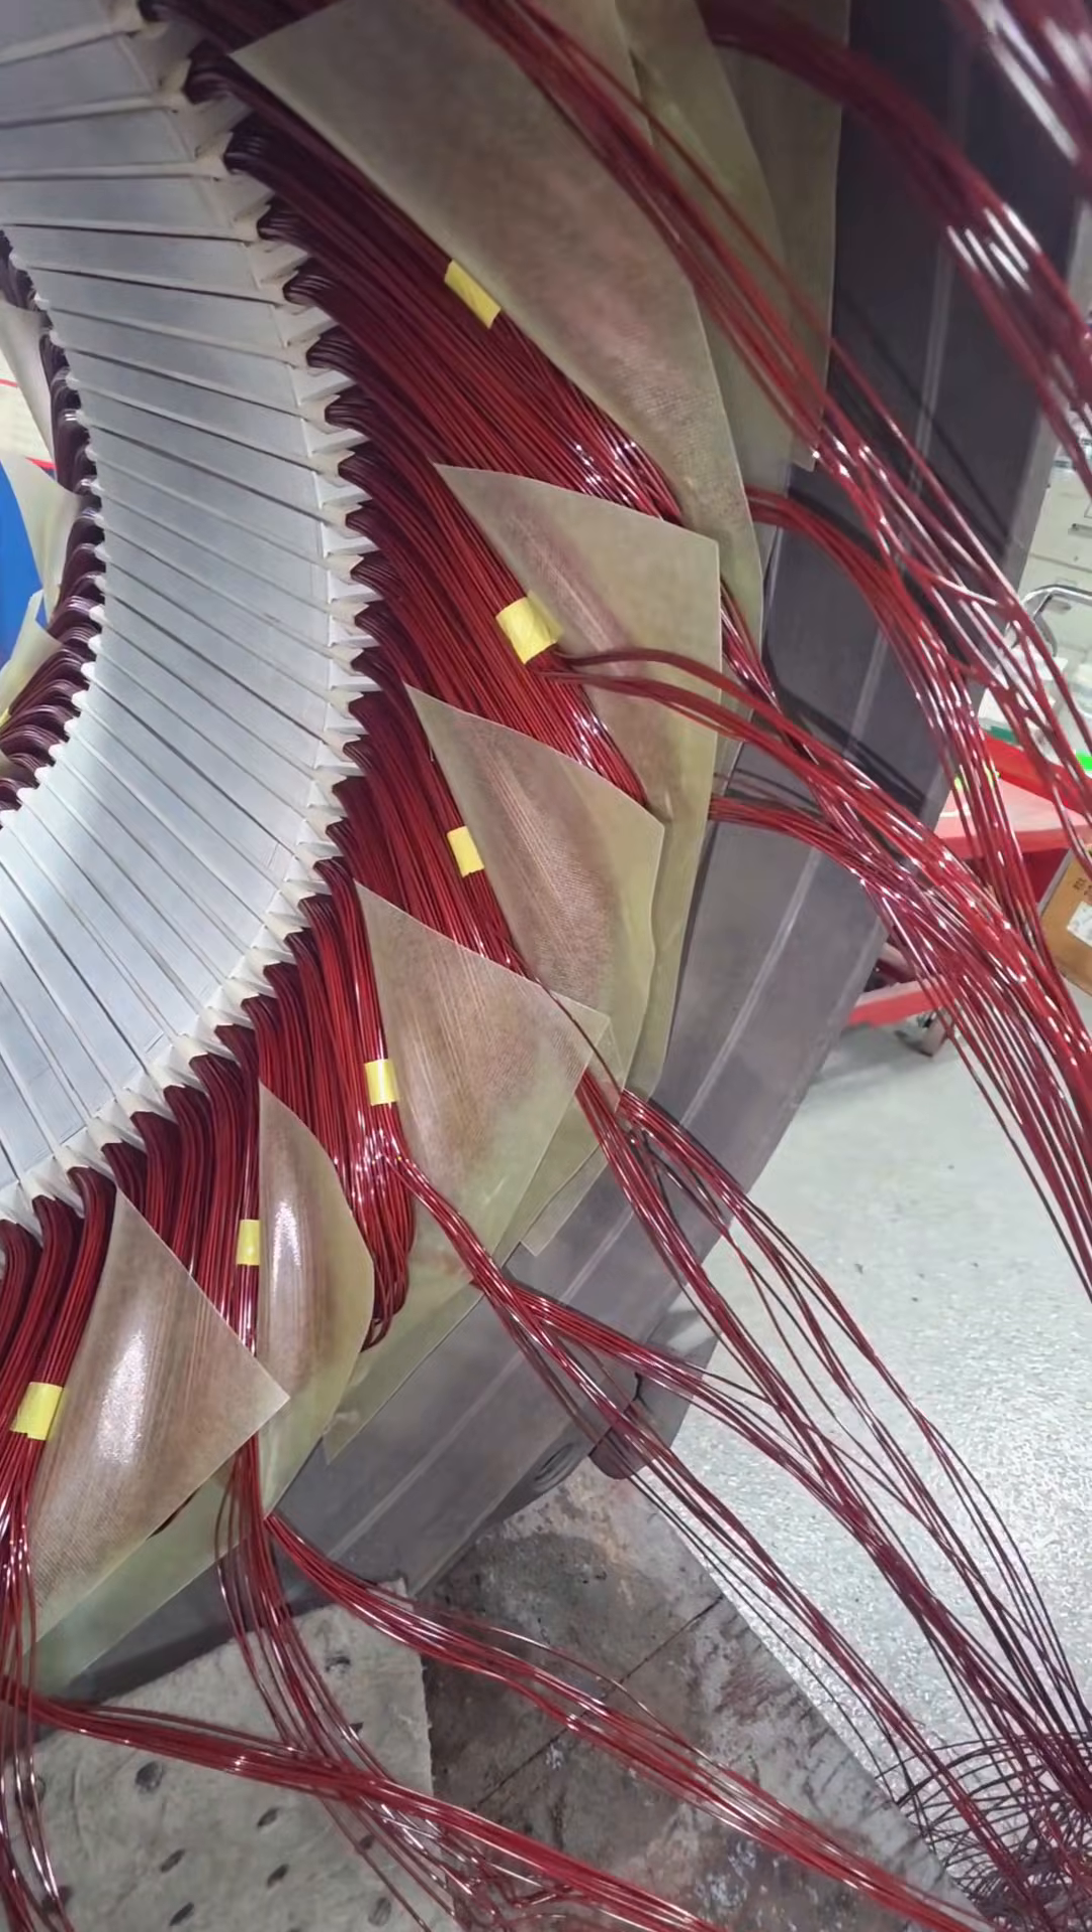Now here we can see all of our phase paper in between our groups of coils and this is because we have different phases here.